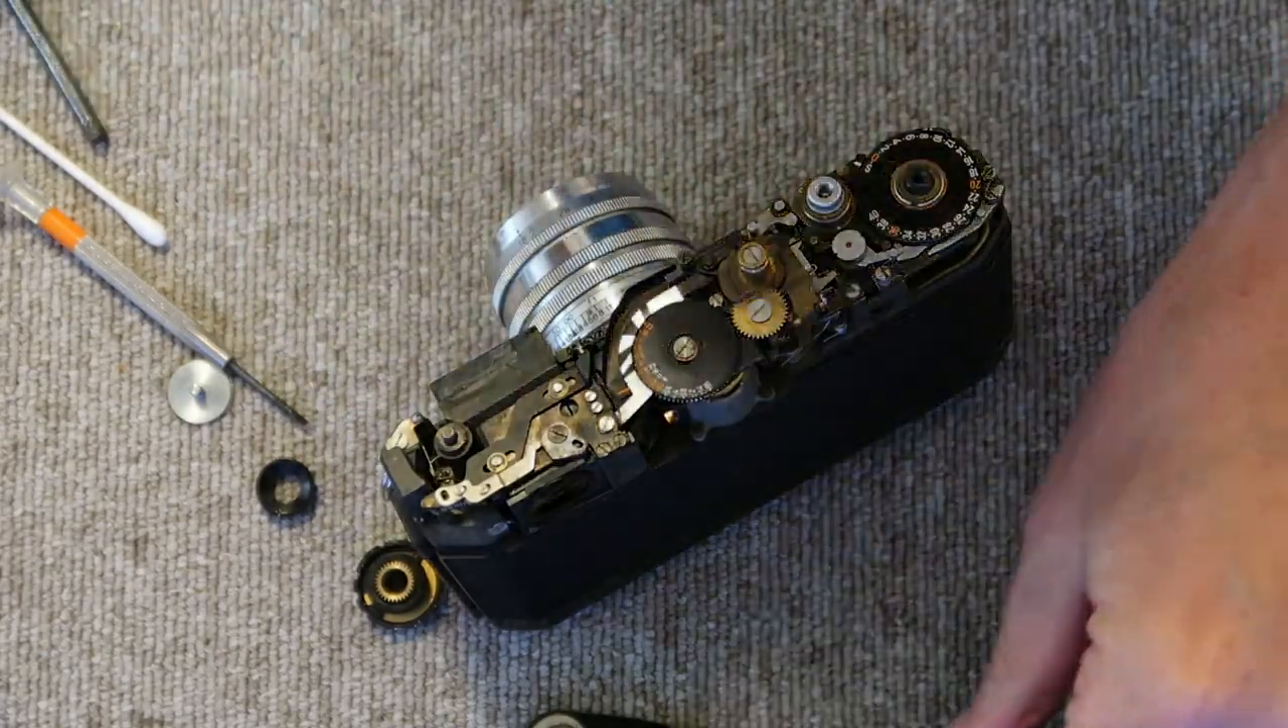Okay so we have the top cover off and i'll describe the different things we have under here.